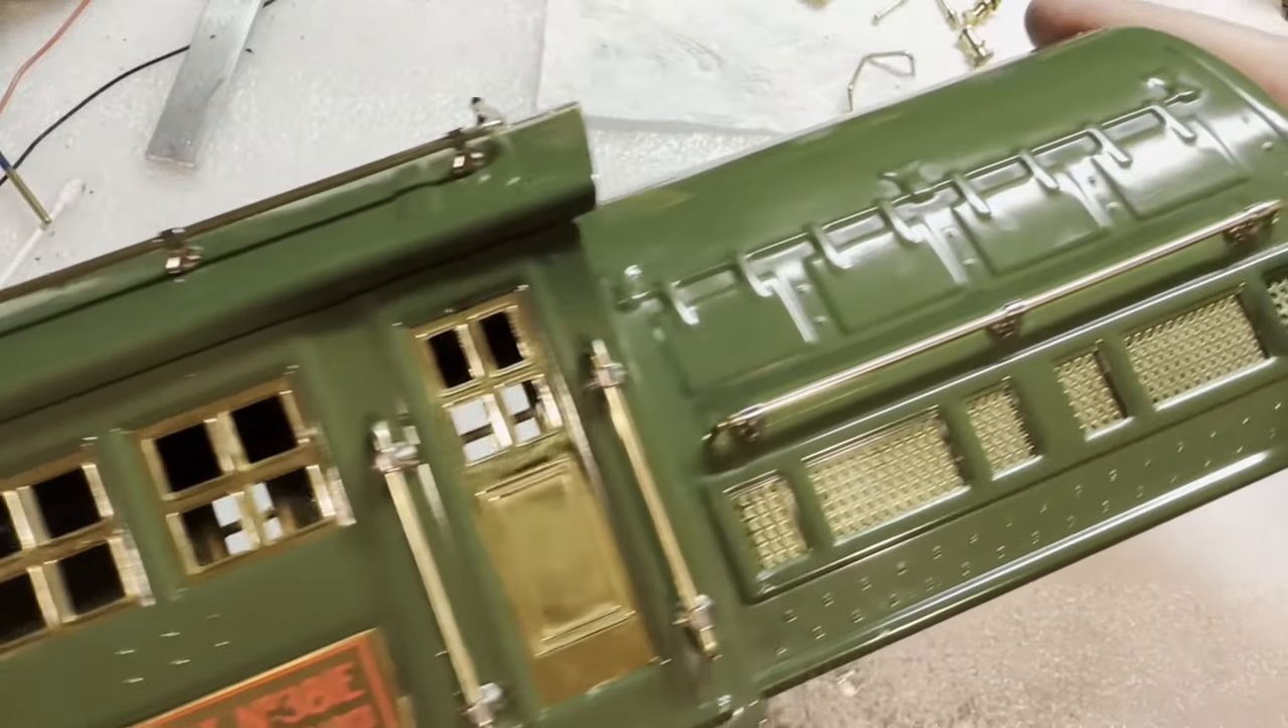Okay, the rest of the railings are on there. I didn't show that since installation was kind of the same as the rest of the railings.